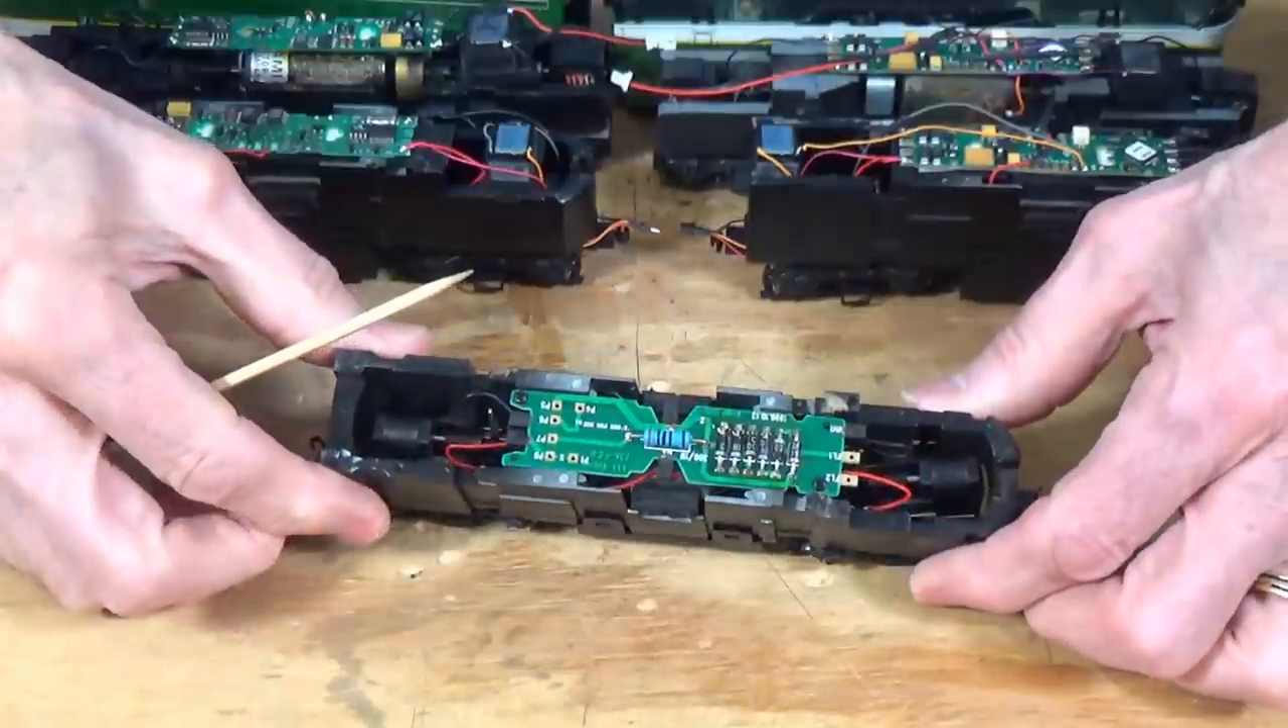So let's go ahead and get started. I've already done the actual wiring to make this go faster.